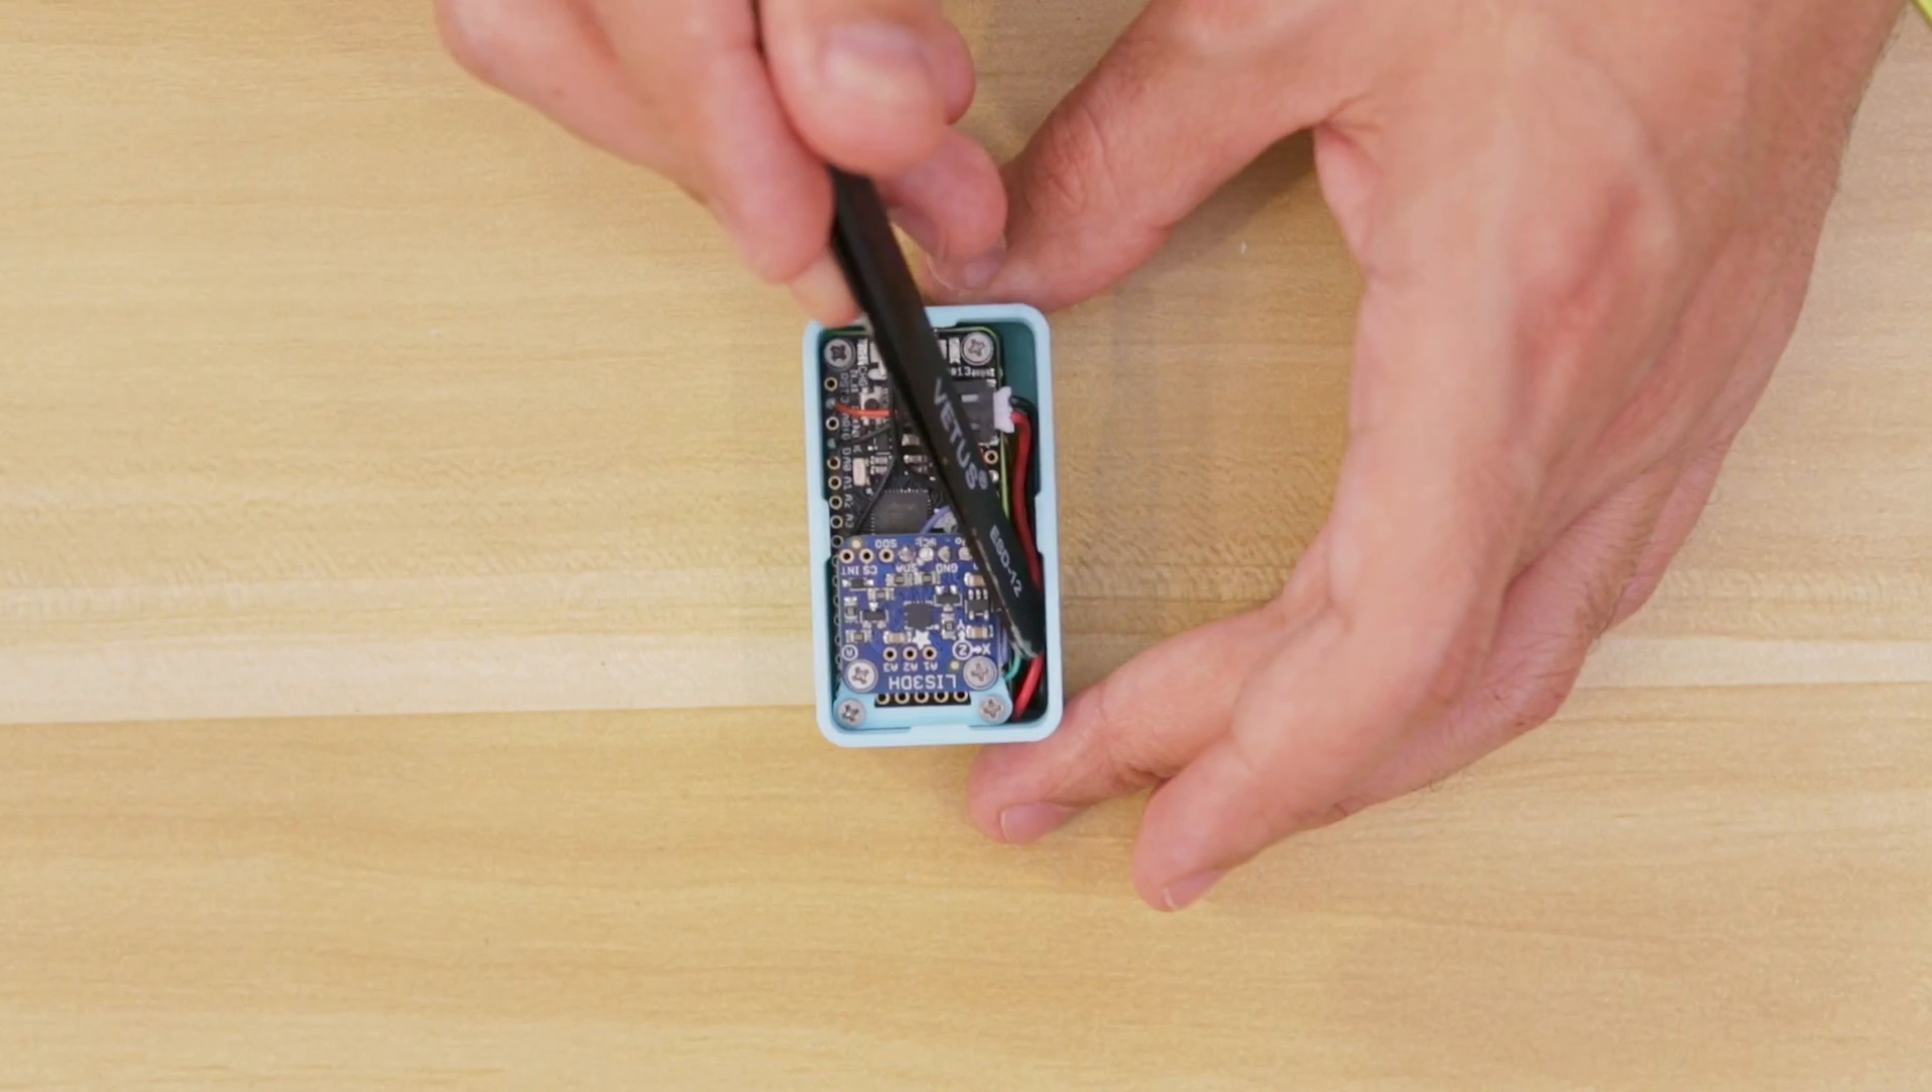This circuit sandwich is fitted inside the enclosure and secured with additional machine screws.